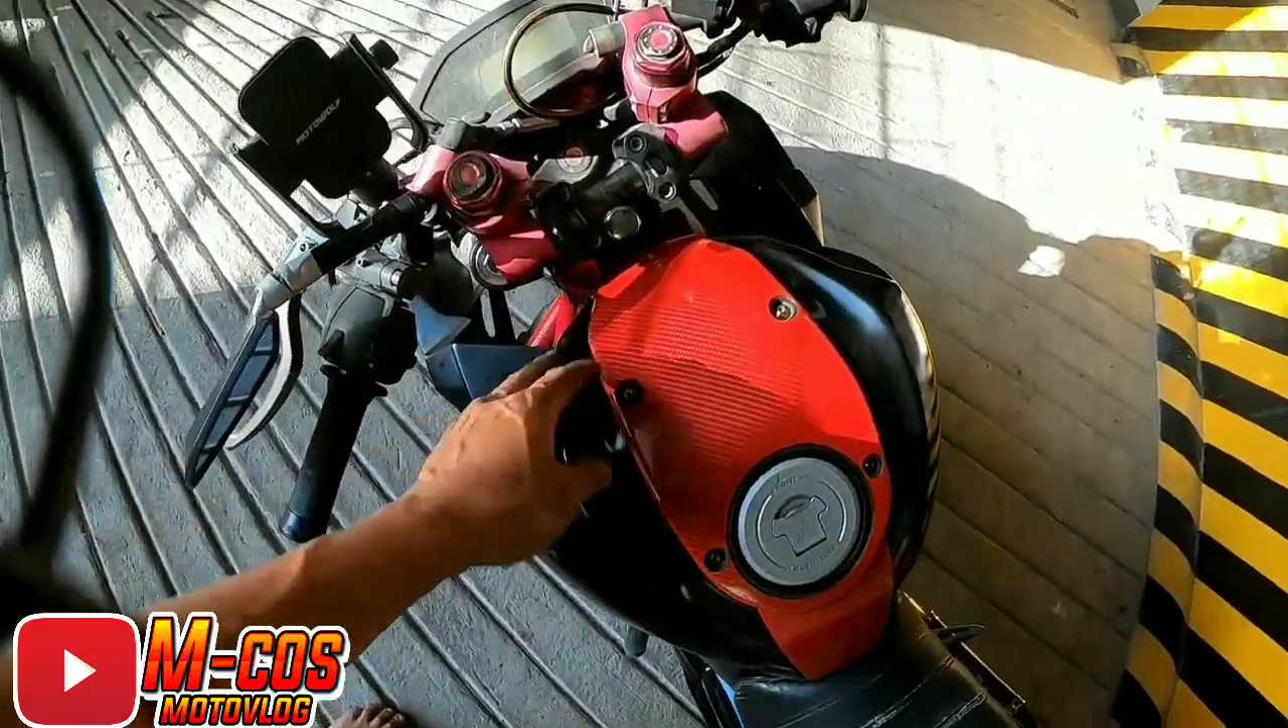Nakakabit na yung ating tank cover na pinadecals.